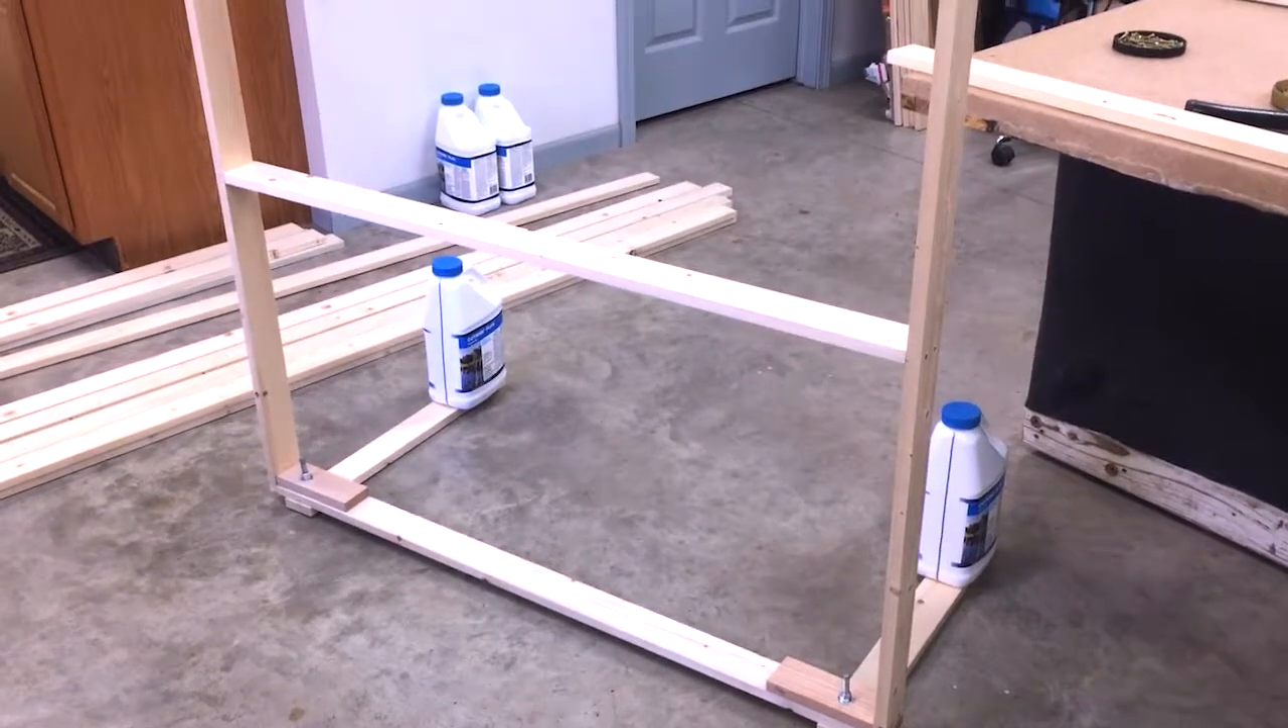All right I just wanted to give you a view of the final eight foot frame. So that is our frame up.